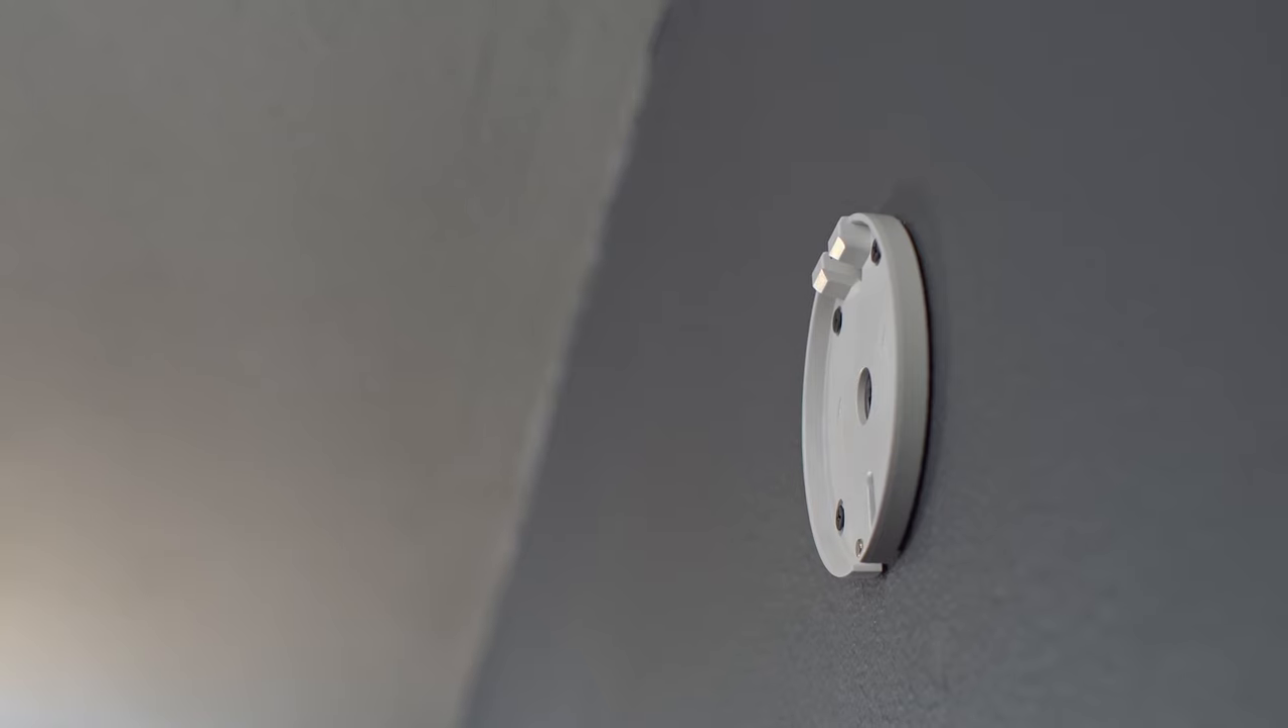And just like that, the plate is on the wall.